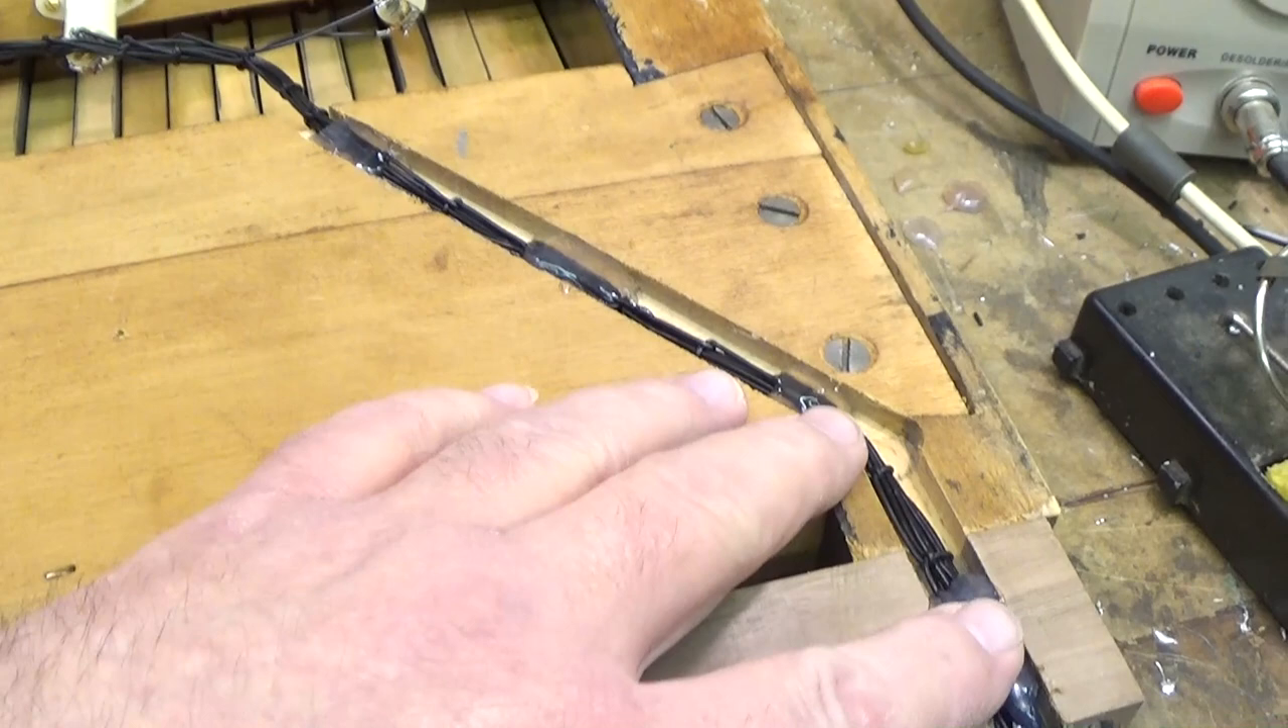The cables are done I've glued them in with some bits of hot melt glue which is all nice and dry now.